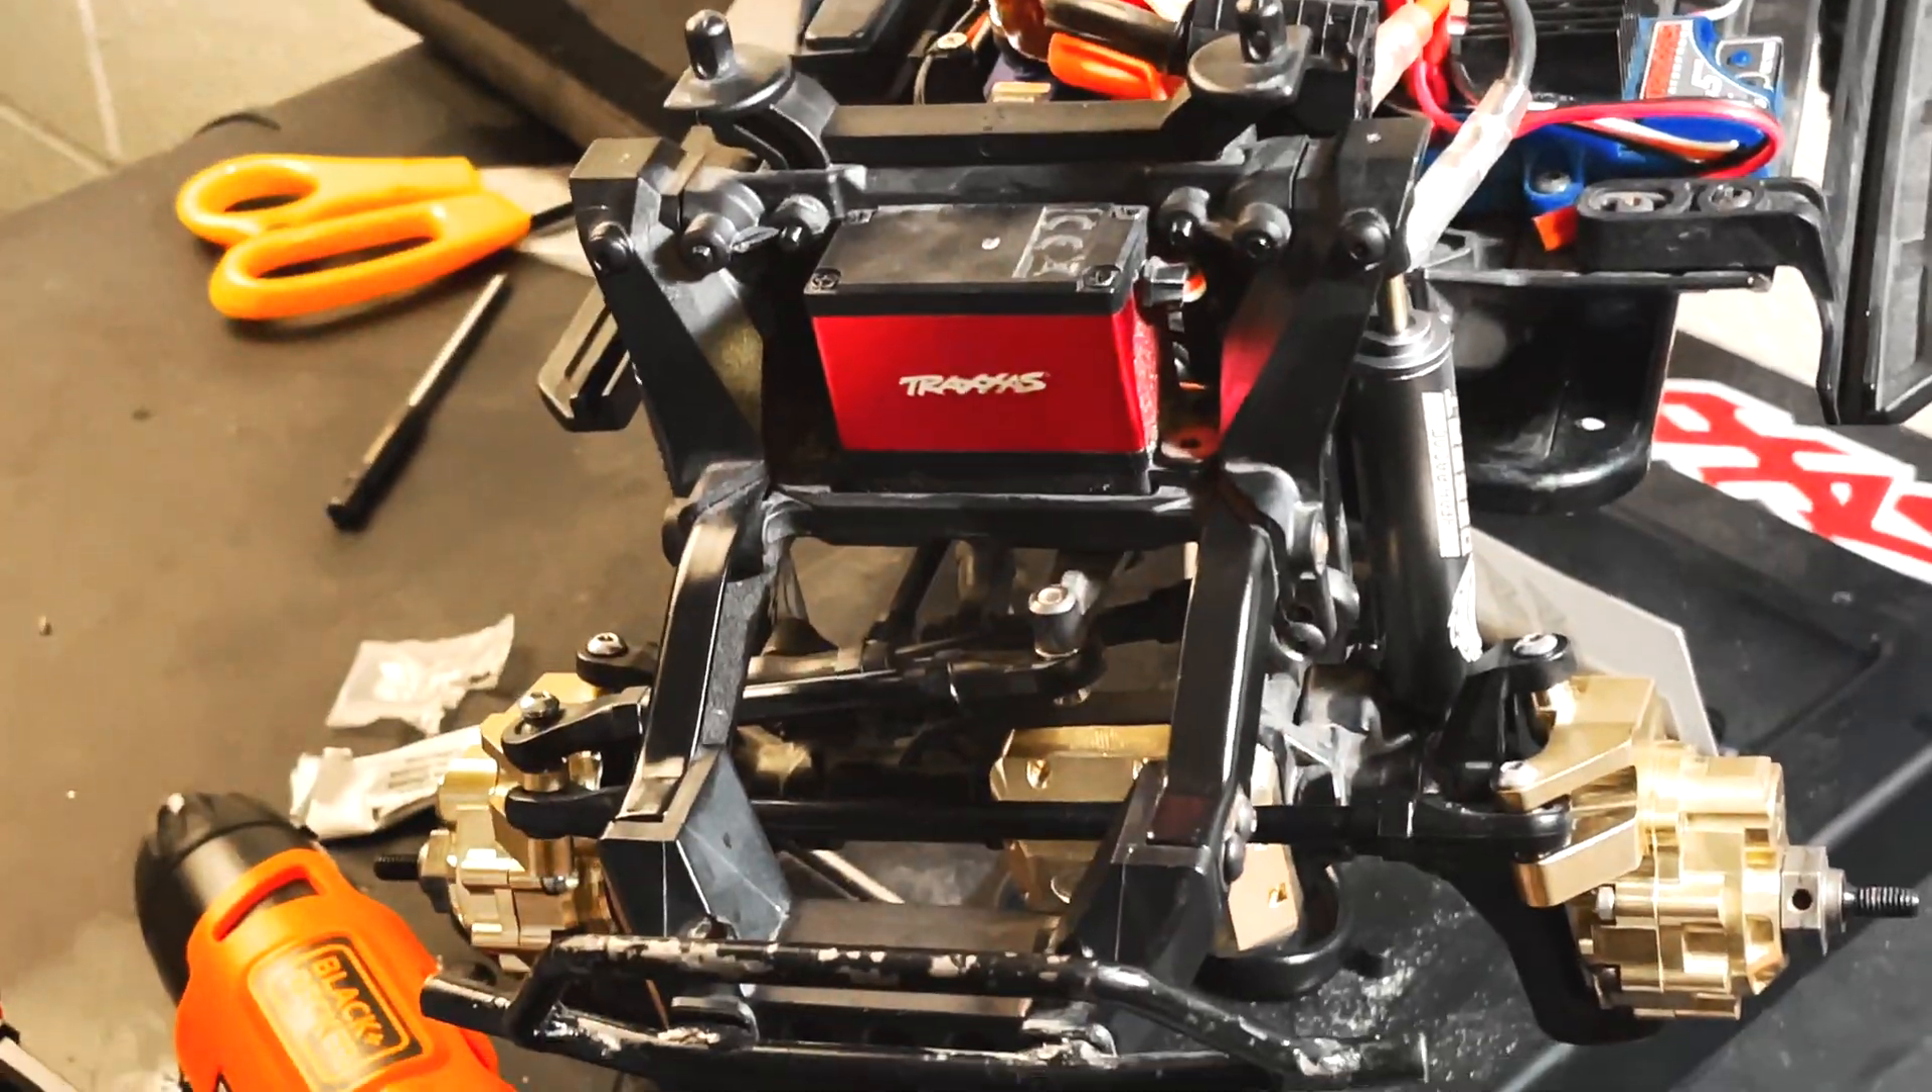Okay so with both sides securely fastened on both sides there we're gonna flip our car over here and the last thing we need to do the car is actually put the tires back on and that's it.